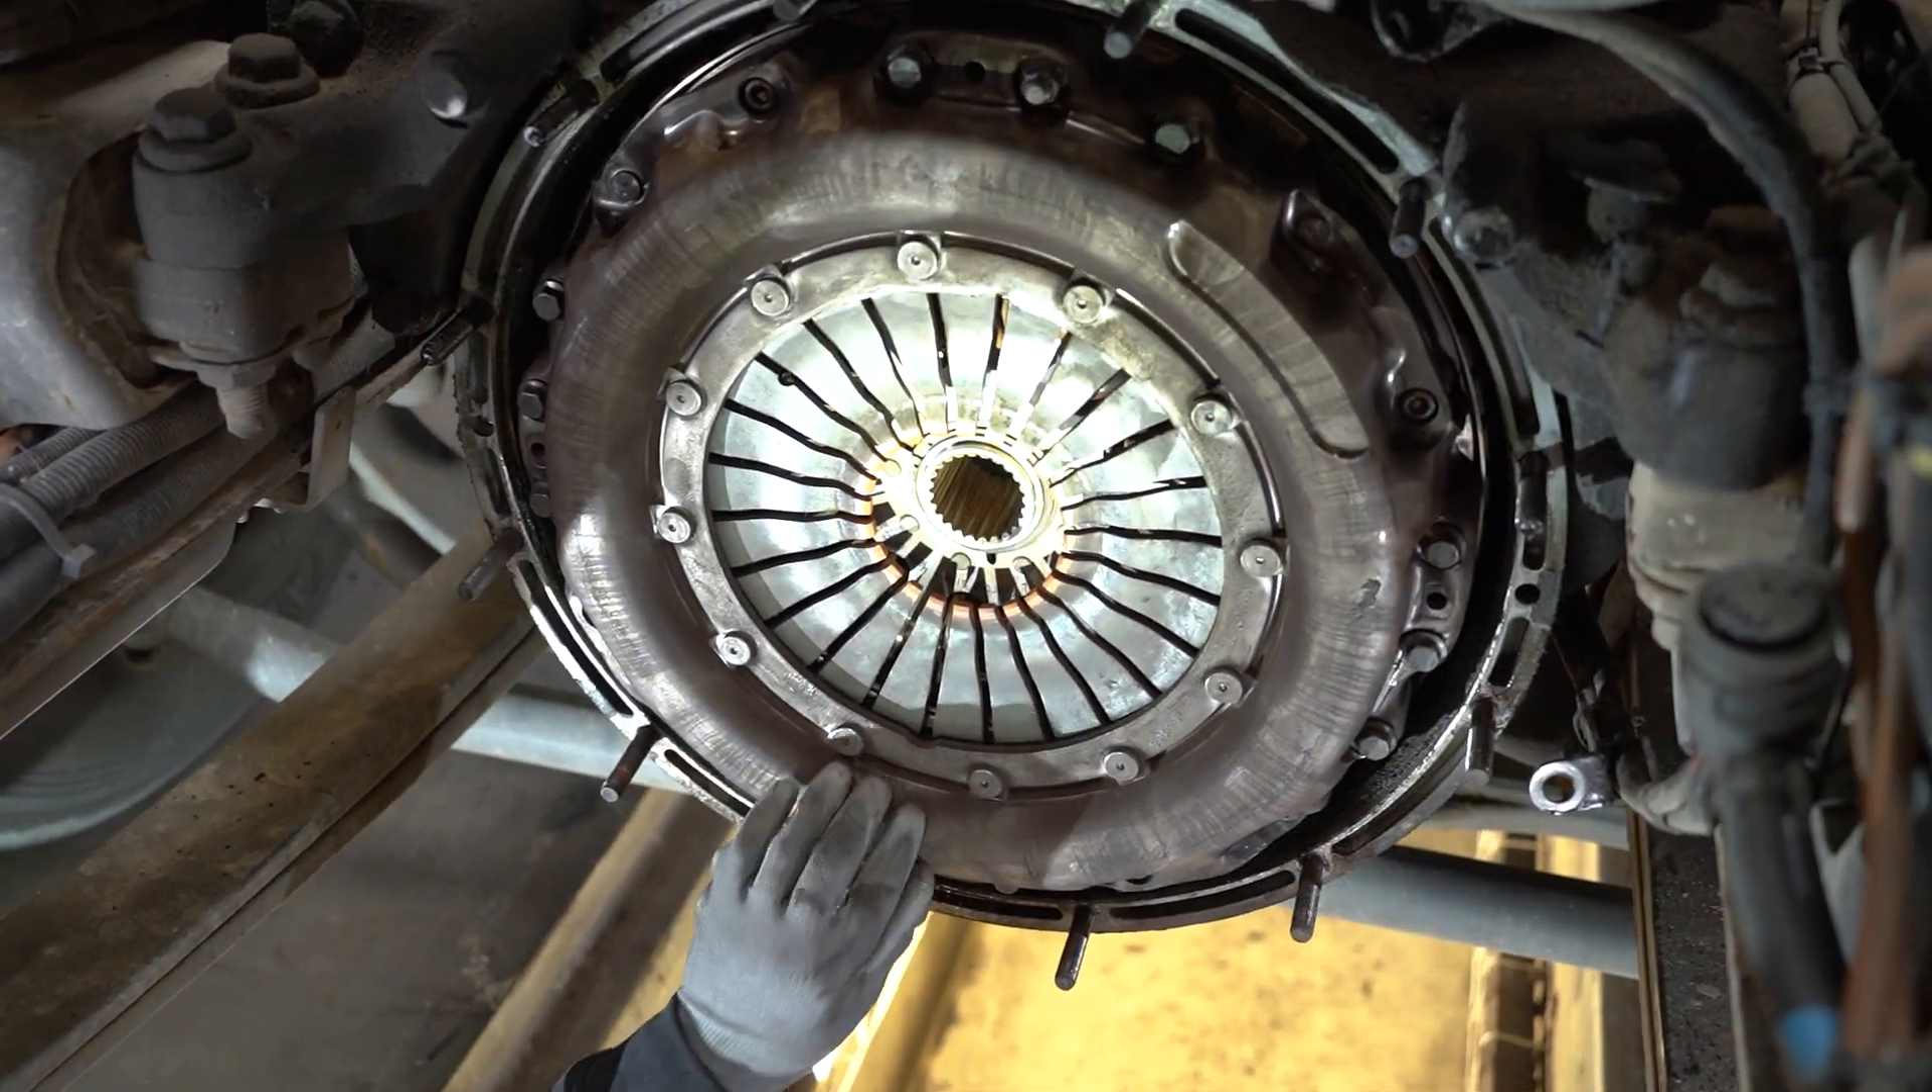So, hier sehen wir einmal die eingebaute Kupplung.